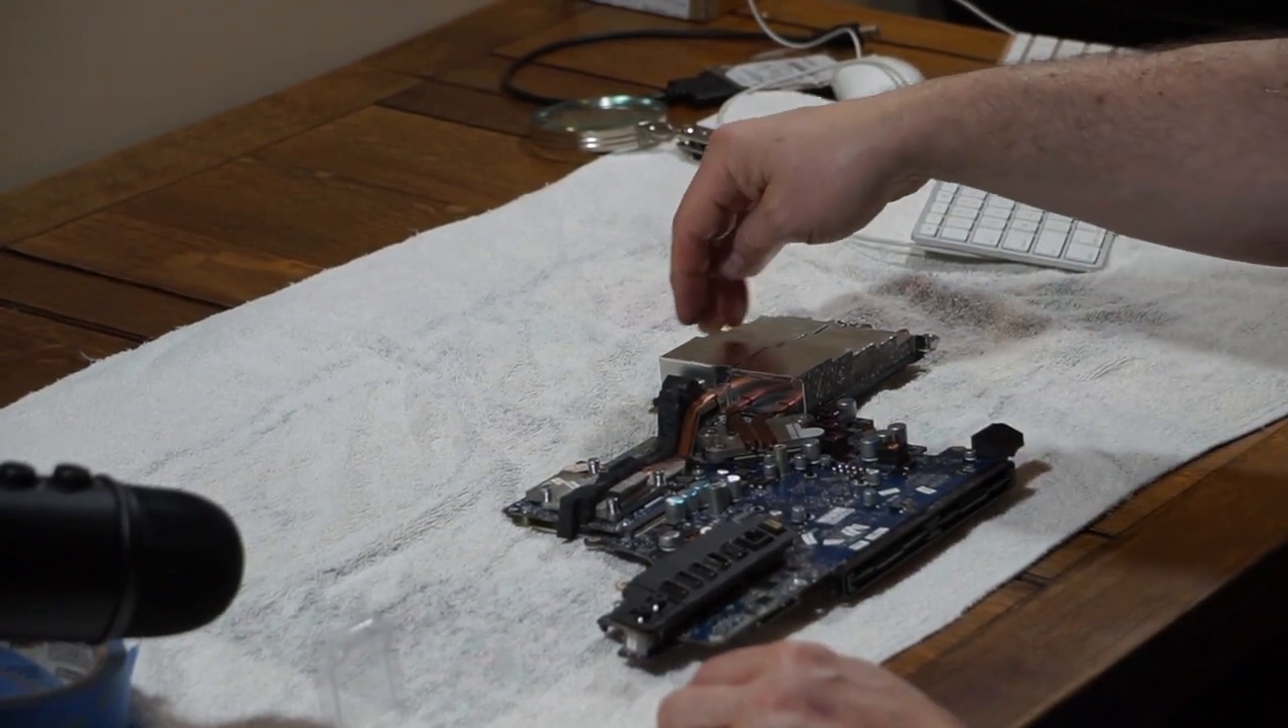After going through the many, many steps of taking screws out and re-routing cables or disconnecting connectors, I finally have the motherboard of the computer out.